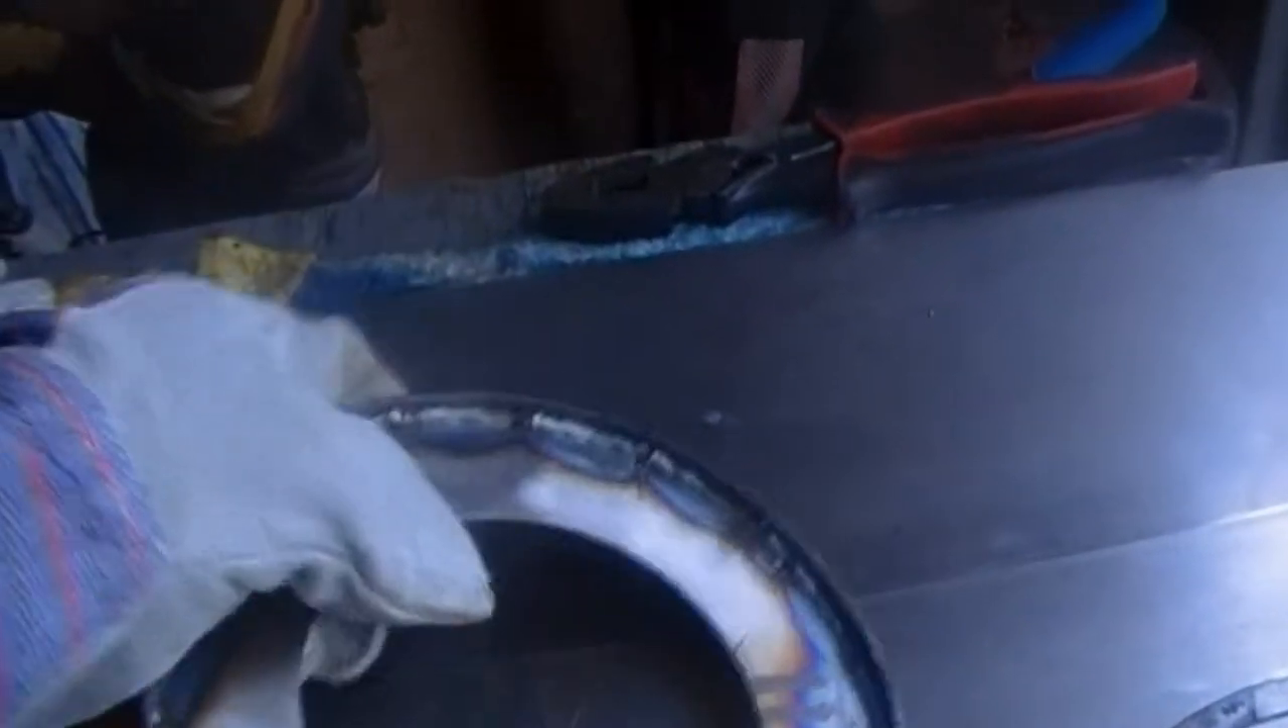Right well I got the the rim welded on there came out all right.